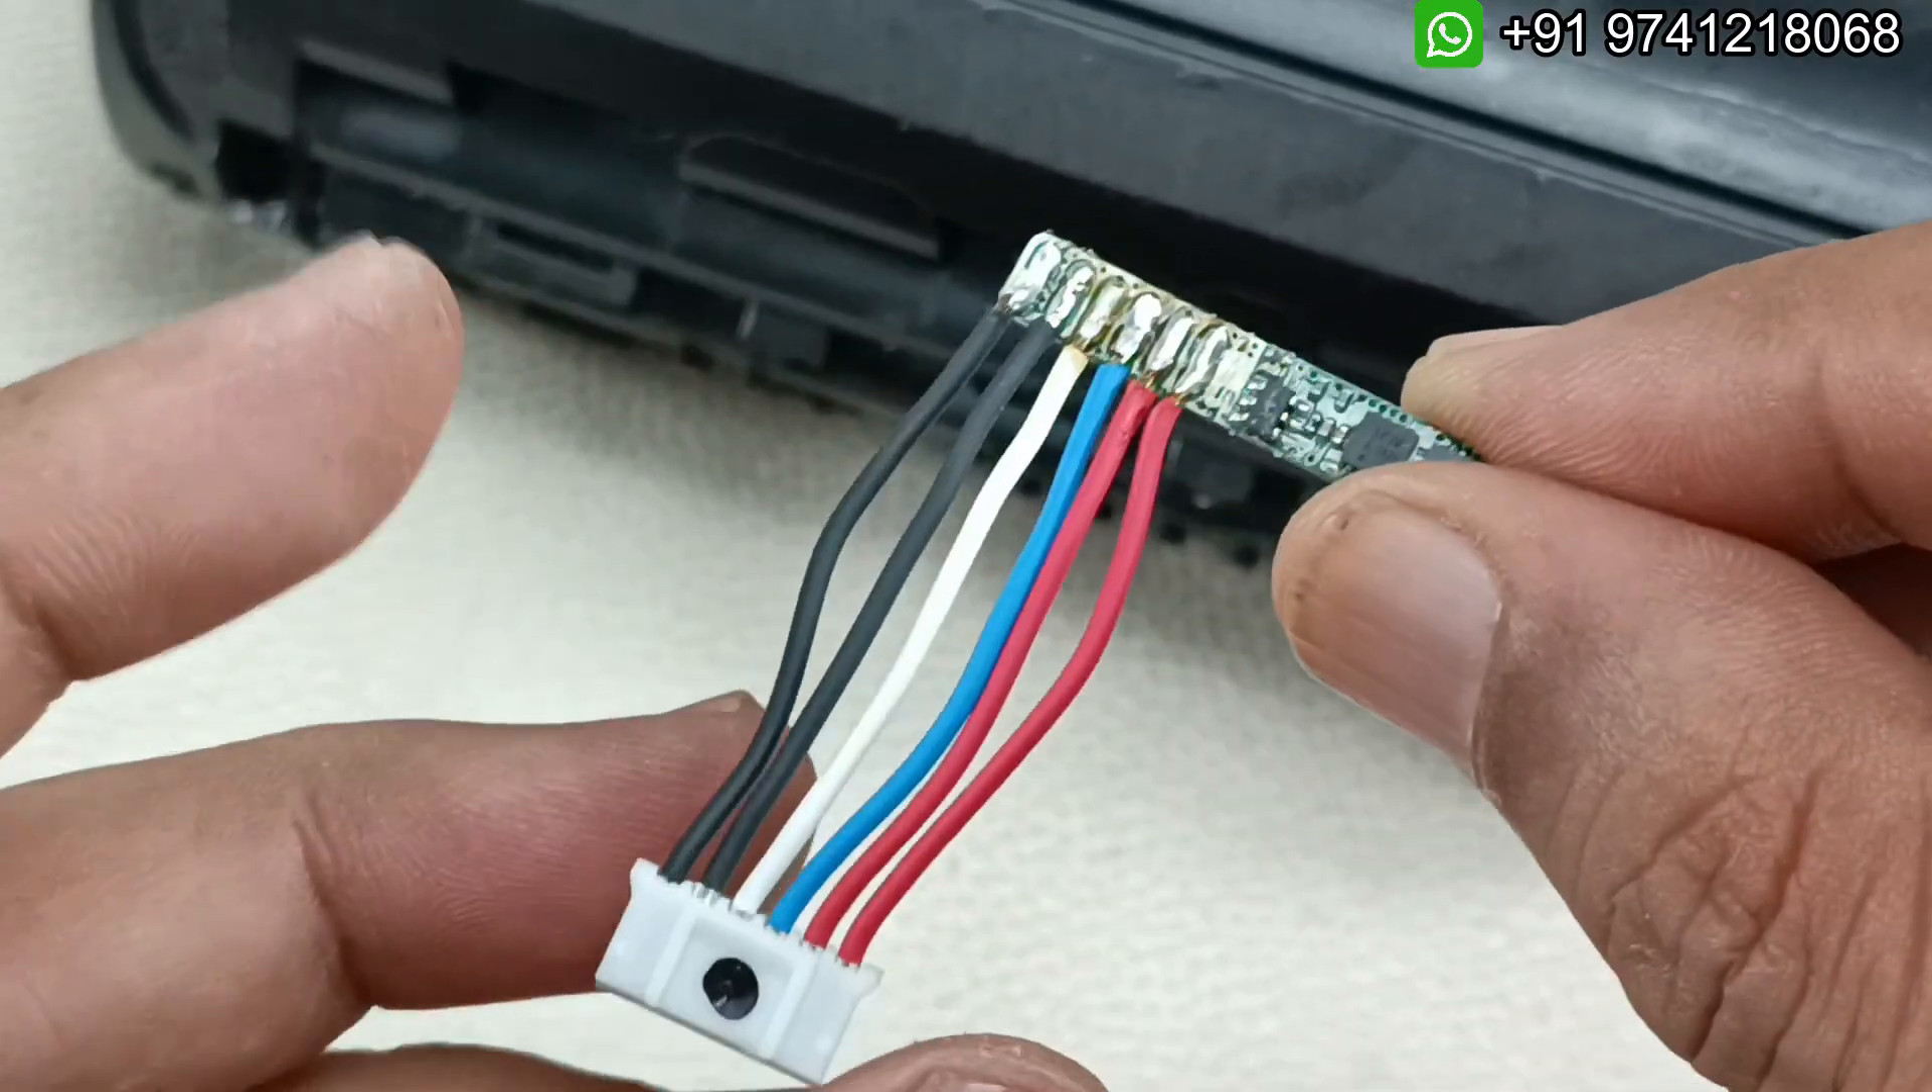All right now you can see i have soldered all these six wires so bms is ready.